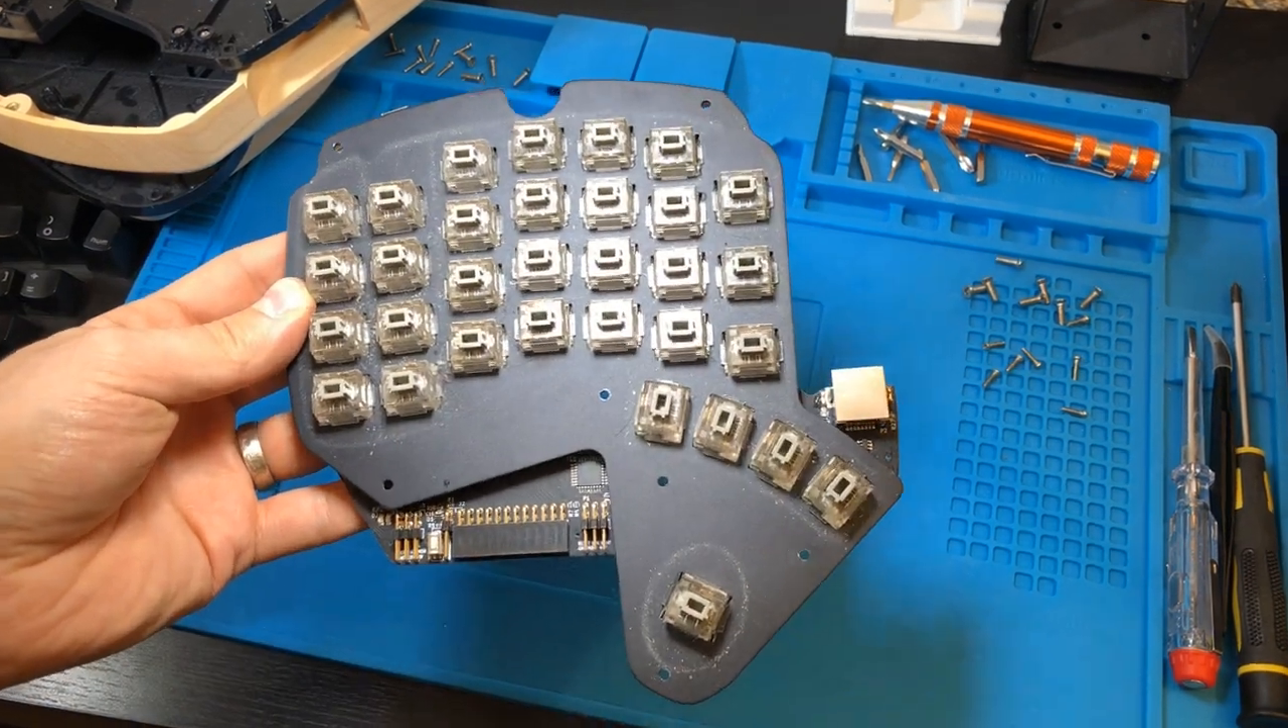All of the keycaps are removed.